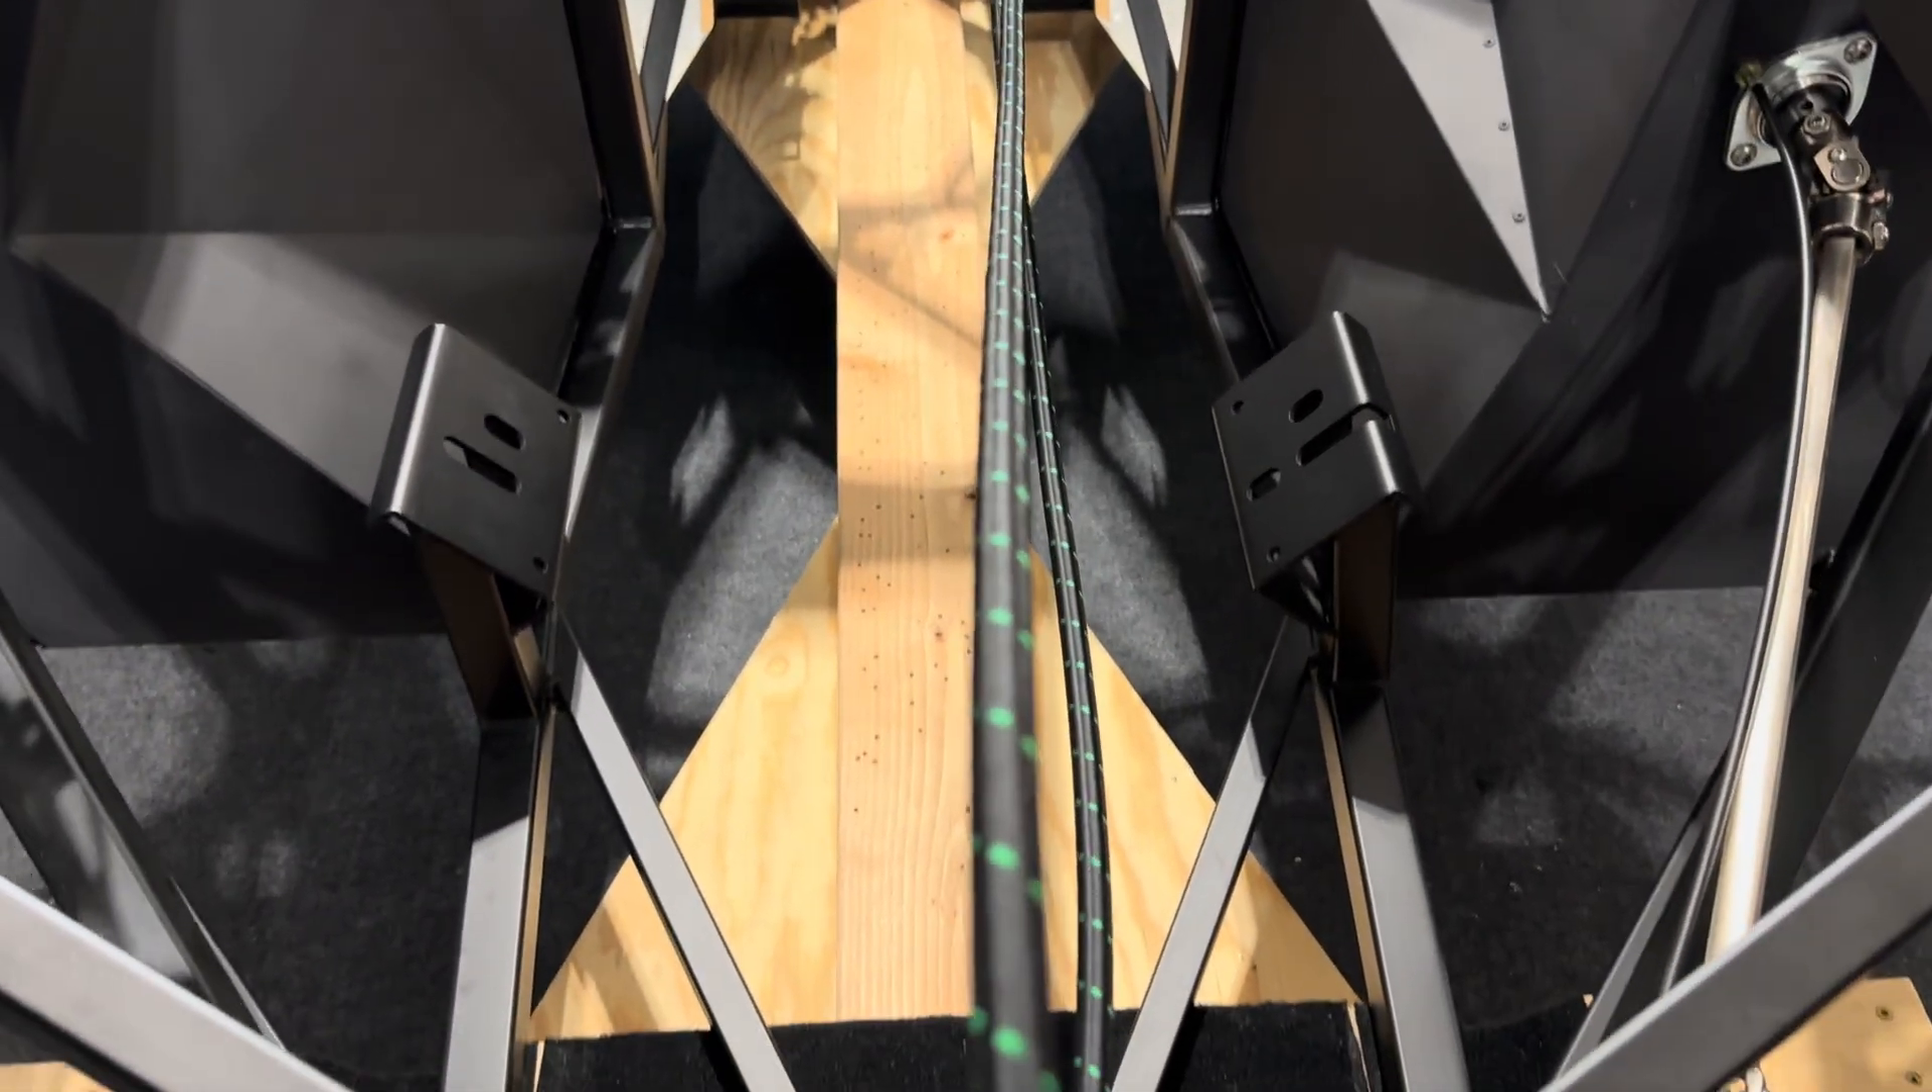Right now I just have these three-eighths lines run.